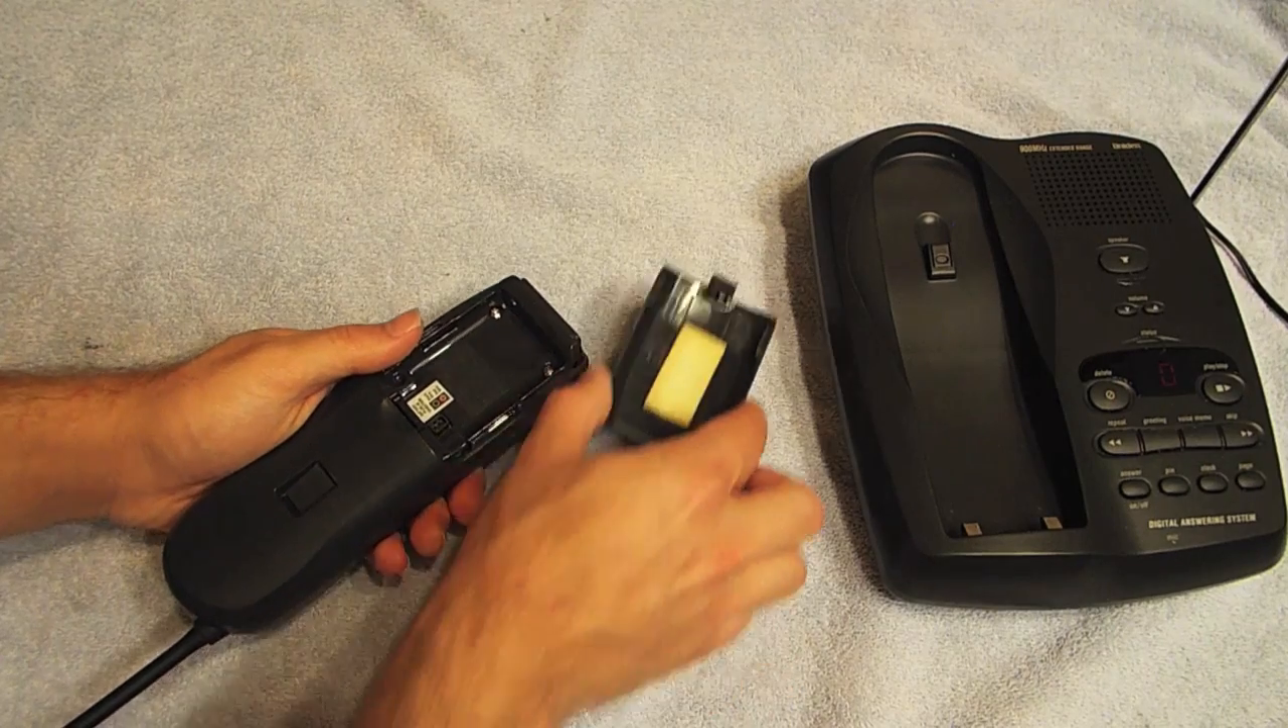I've already removed the battery because it was no good.